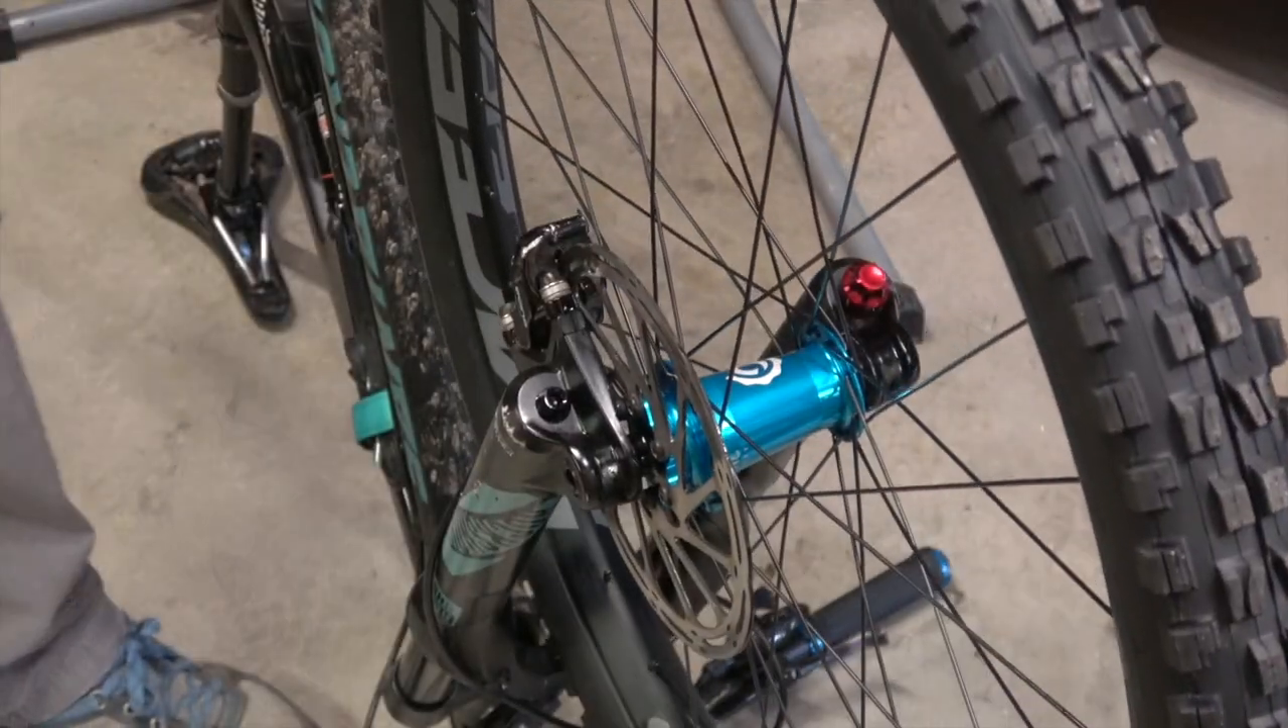While it's upside down, just put the wheel on. Voila. Look at that.